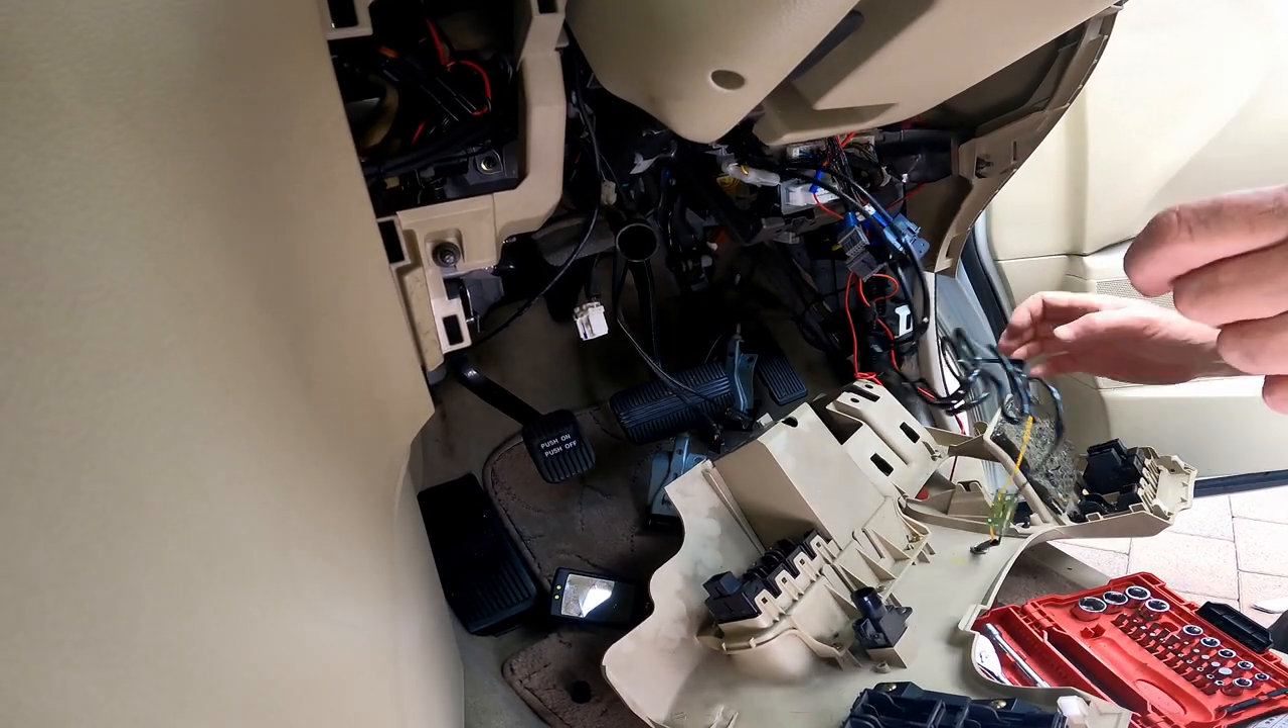Okay, so I've got Most of this part of the dash out.